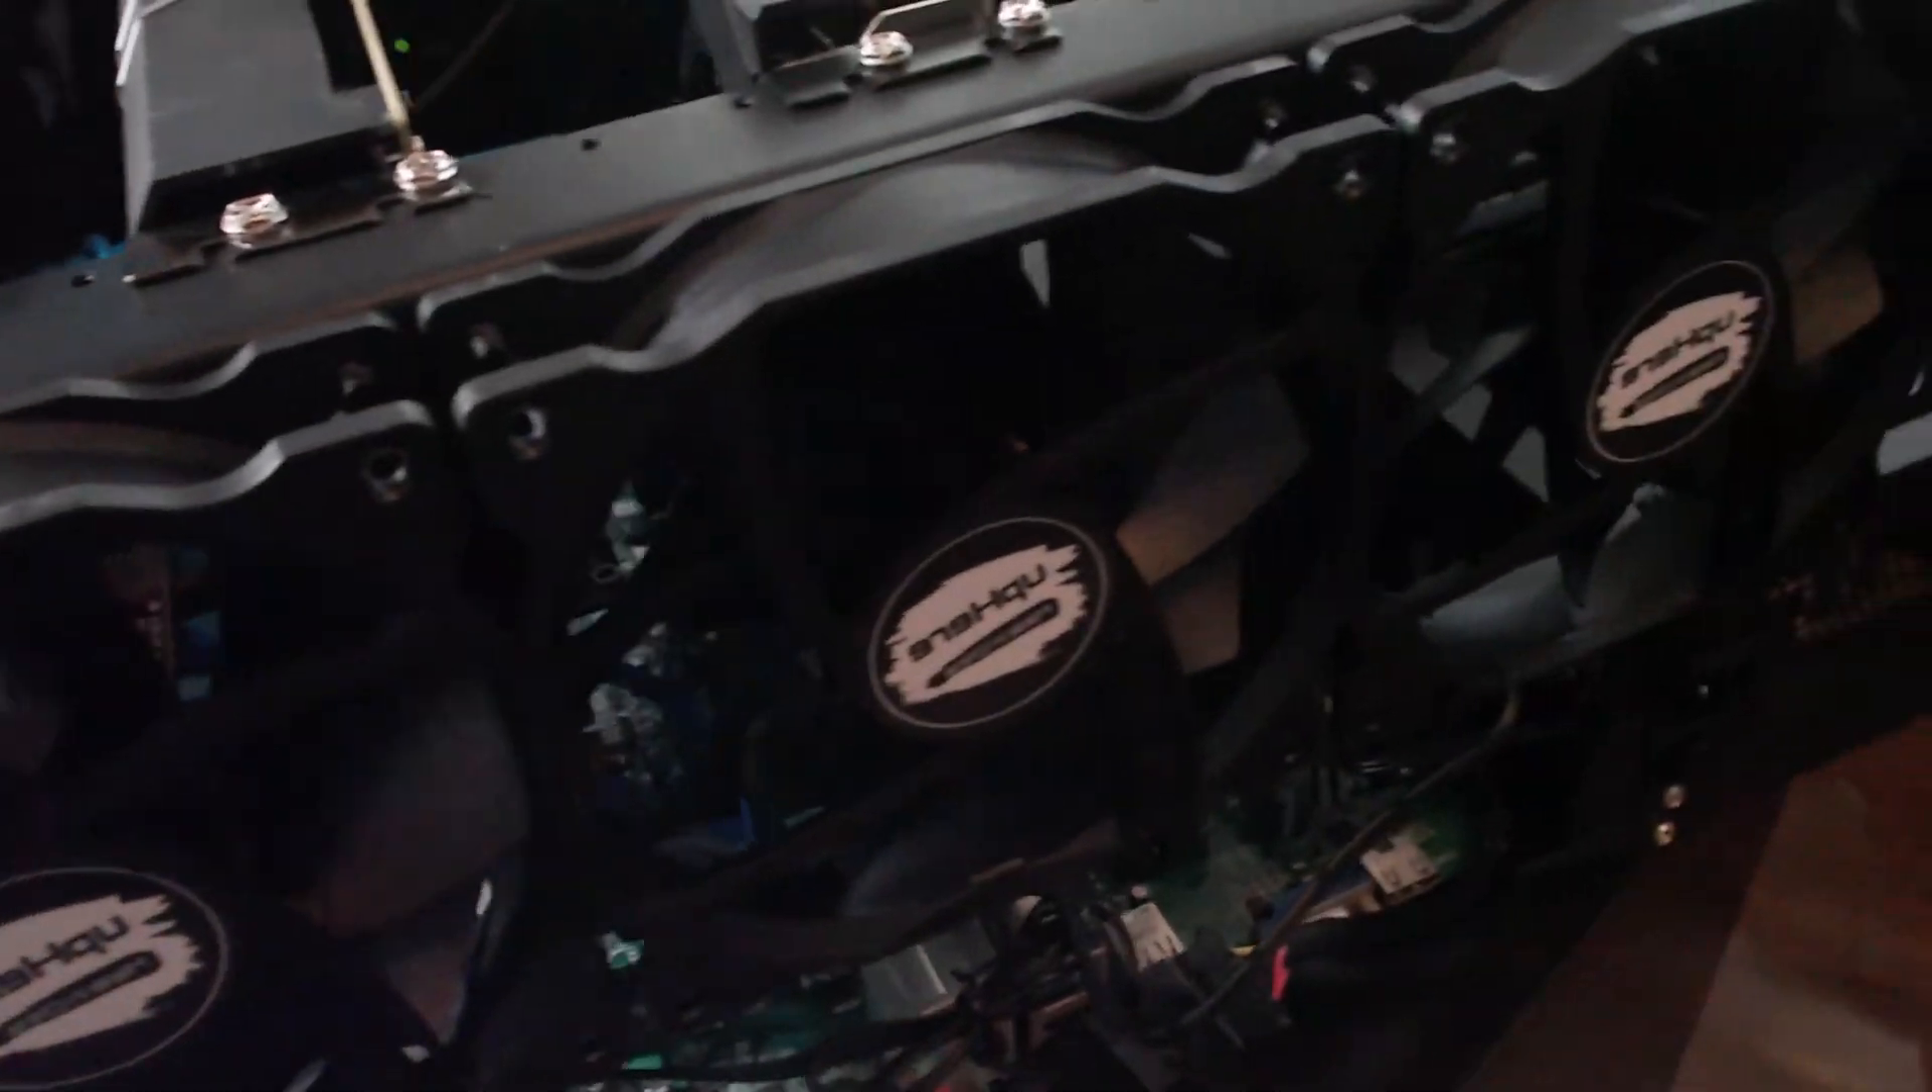We have the cases case fans mounted here on the back.